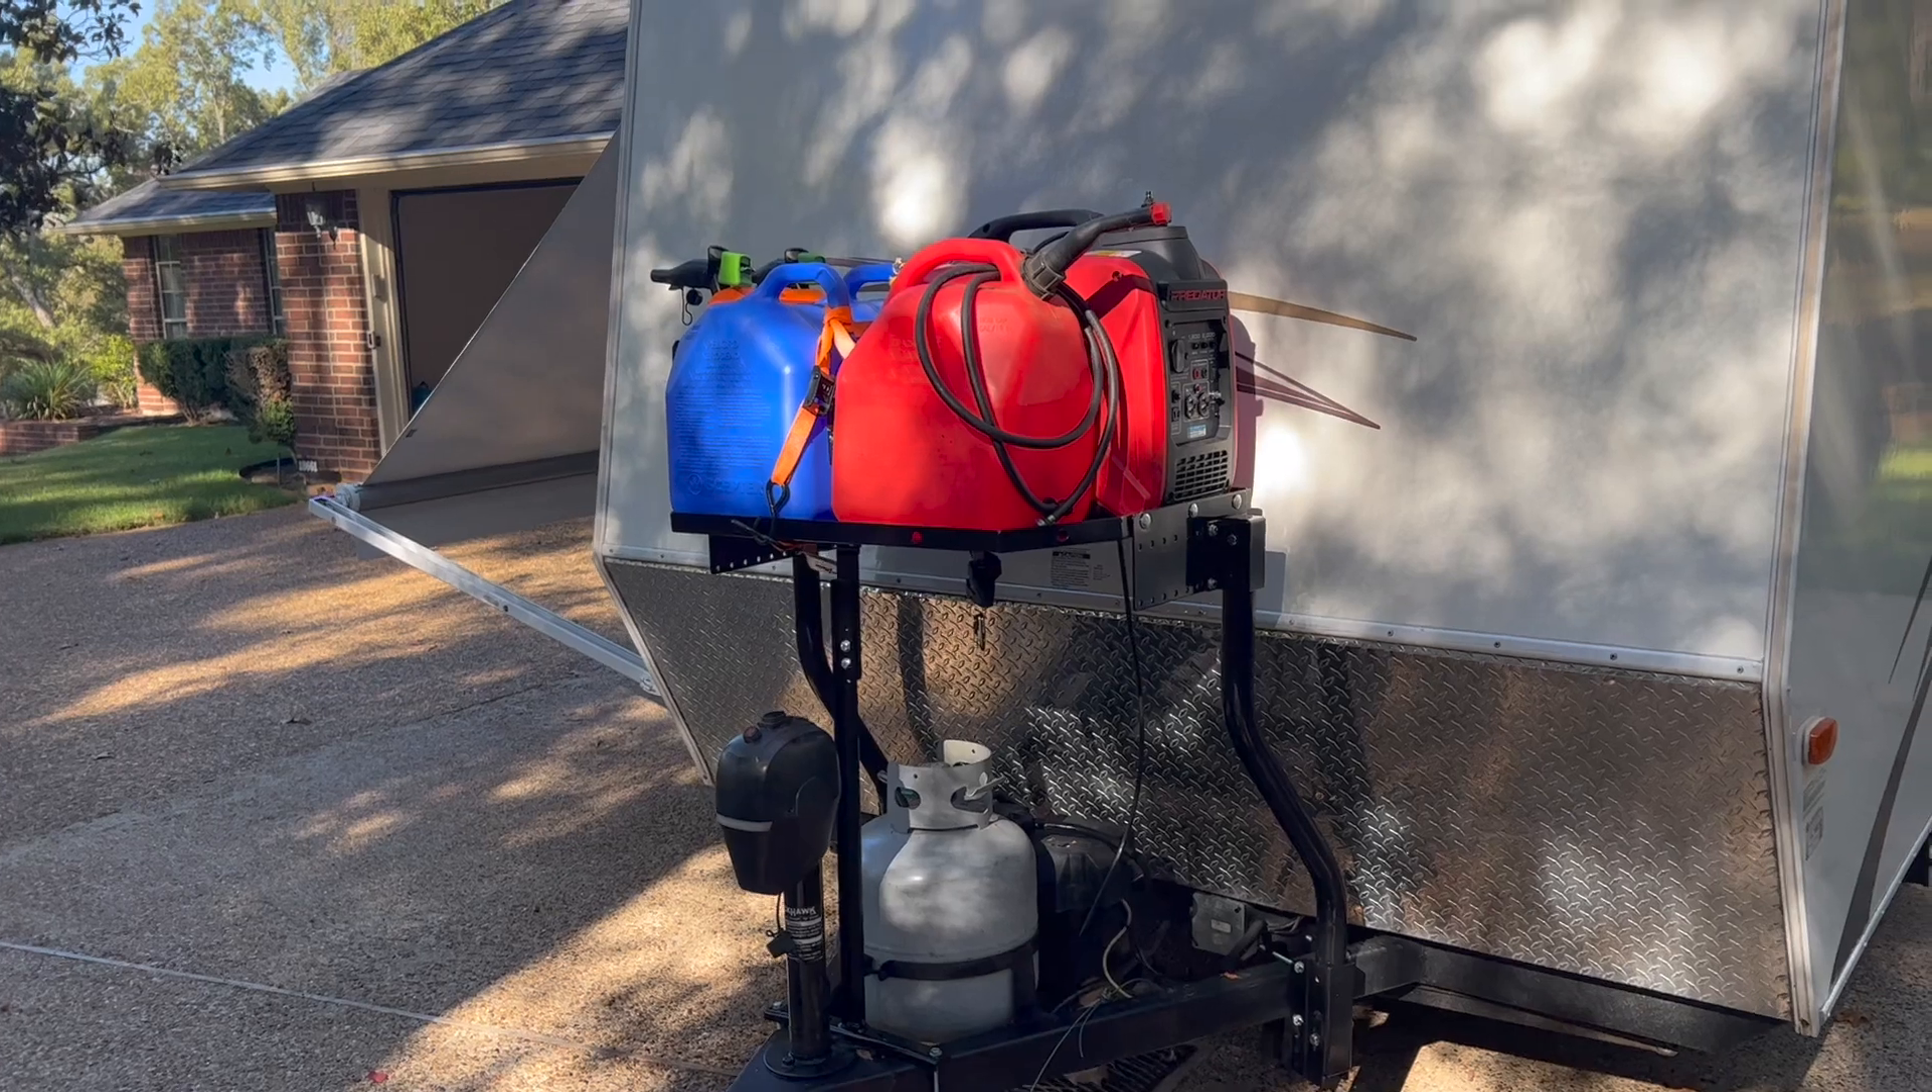So this is what I've got right now the generator just mounted on the front of the RV here.